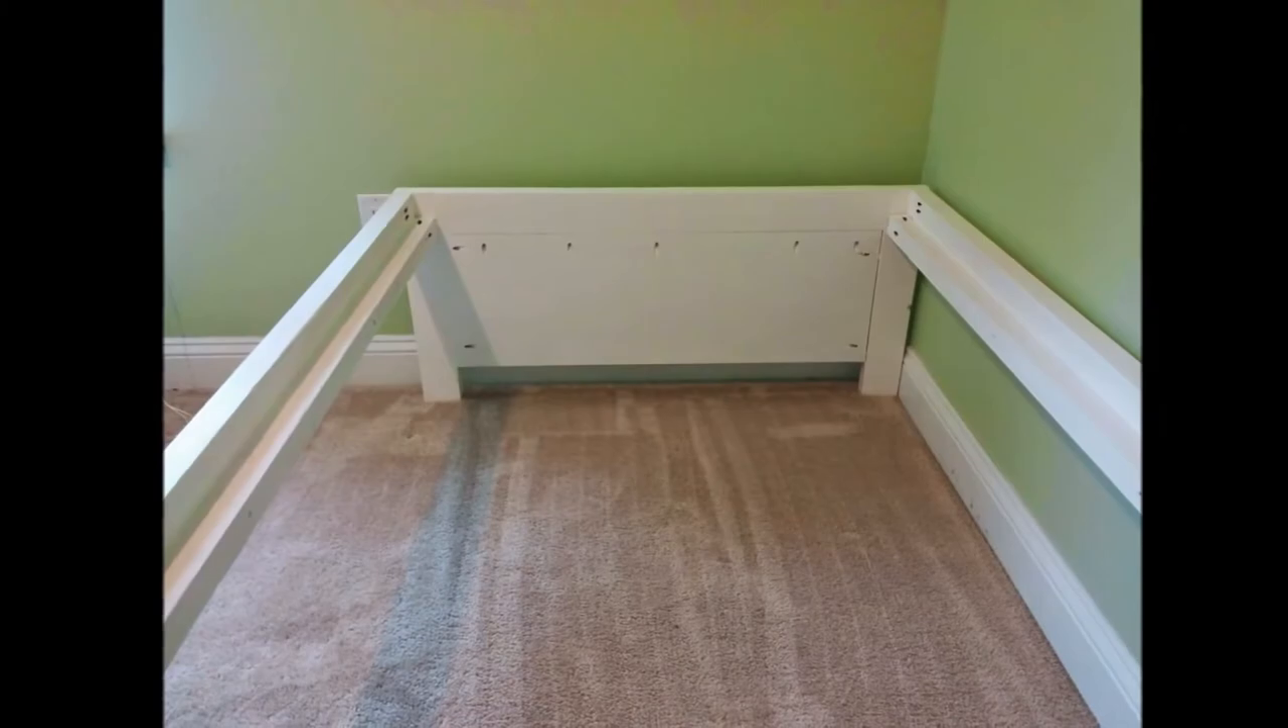So this is the bed in the room with the rails you can see and then I'm gonna put down the slats for the rails.